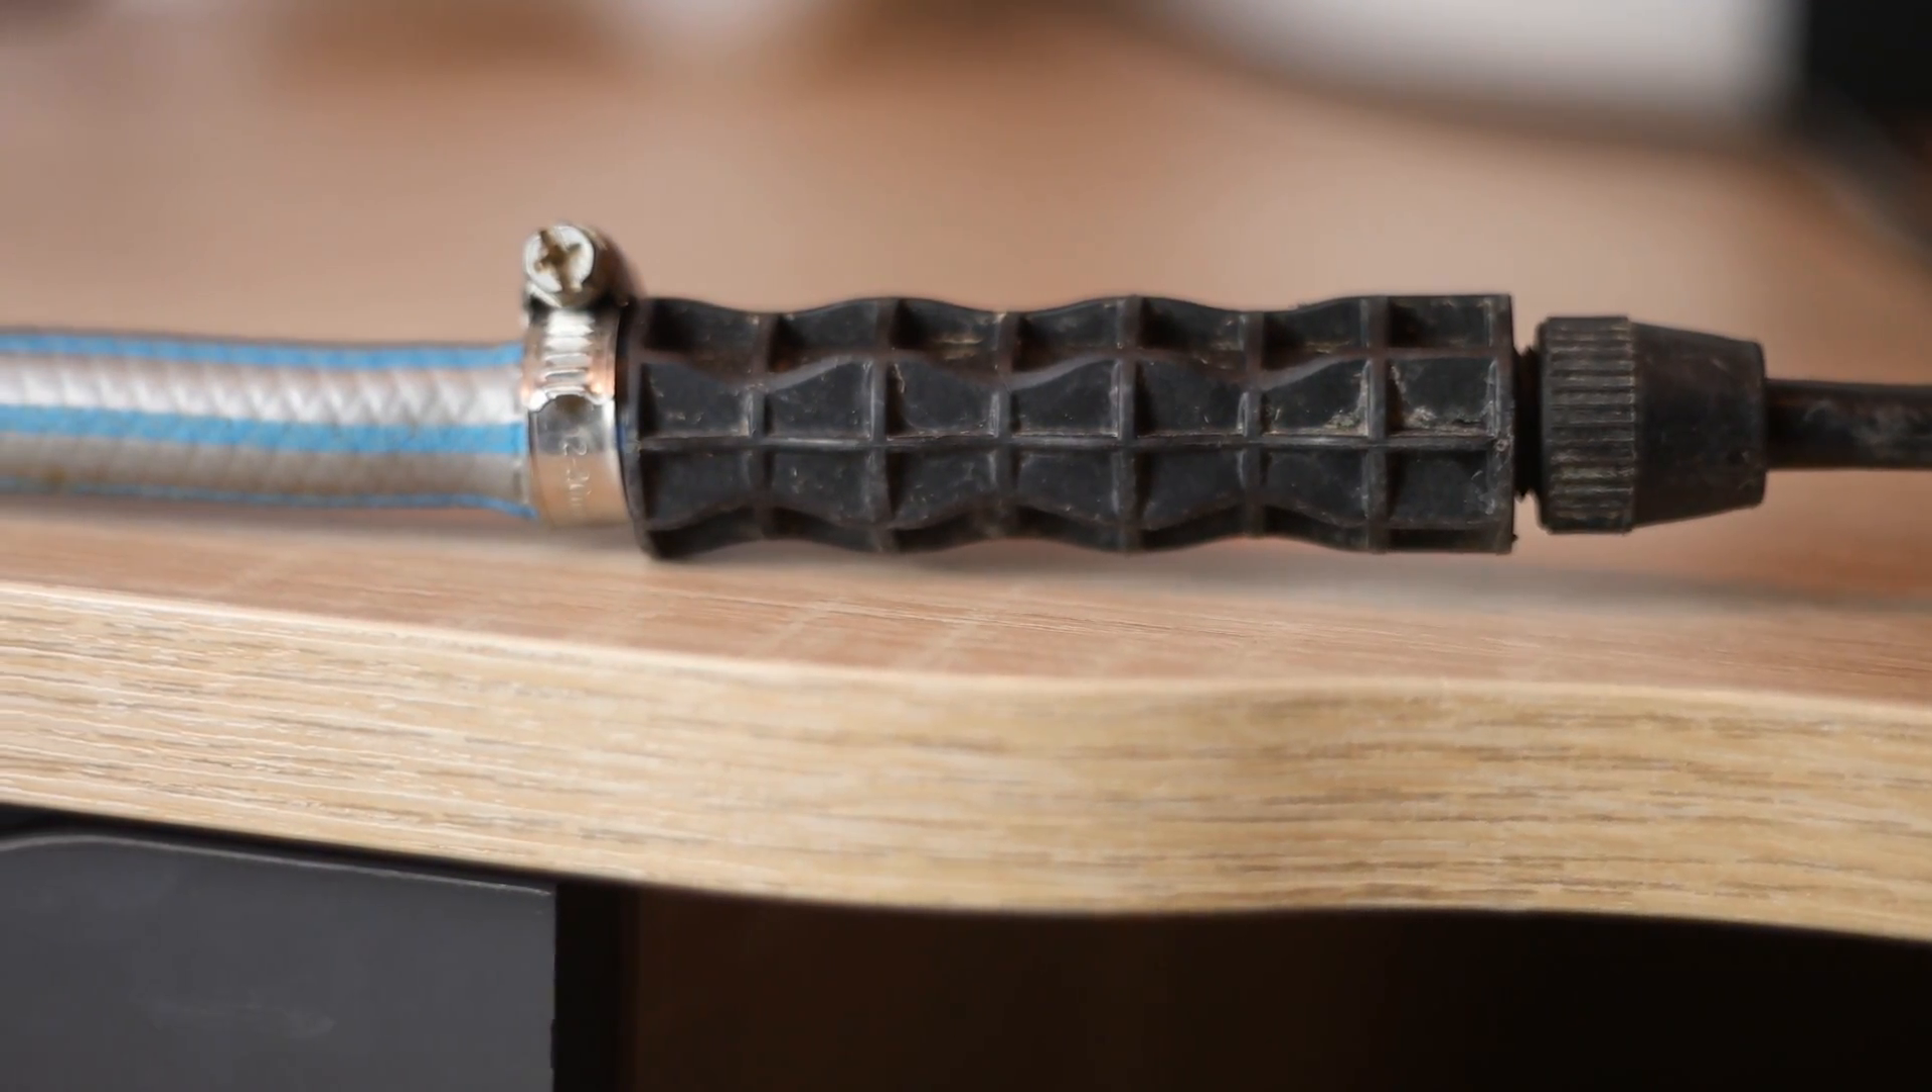We use a pressure sprayer of which the nozzle is sawn off. Instead, we have attached a garden hose to it using a hose clamp.